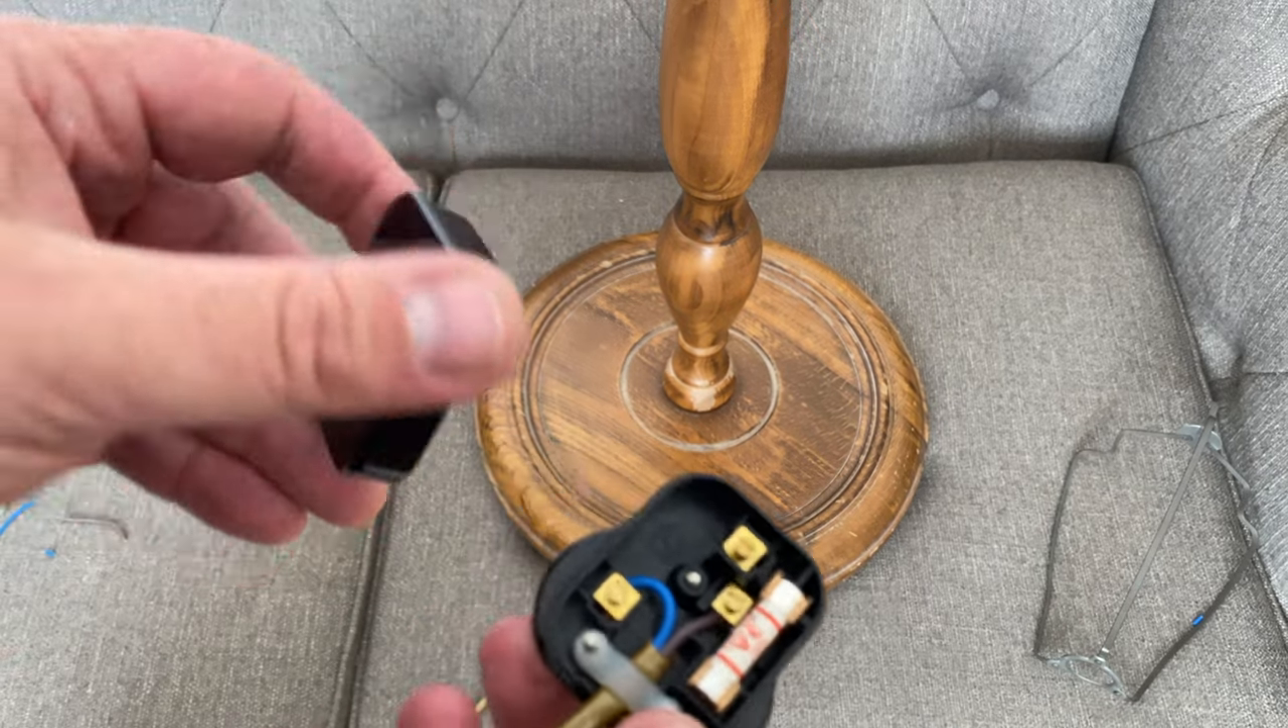And then last thing is just to put the cover back on the plug.